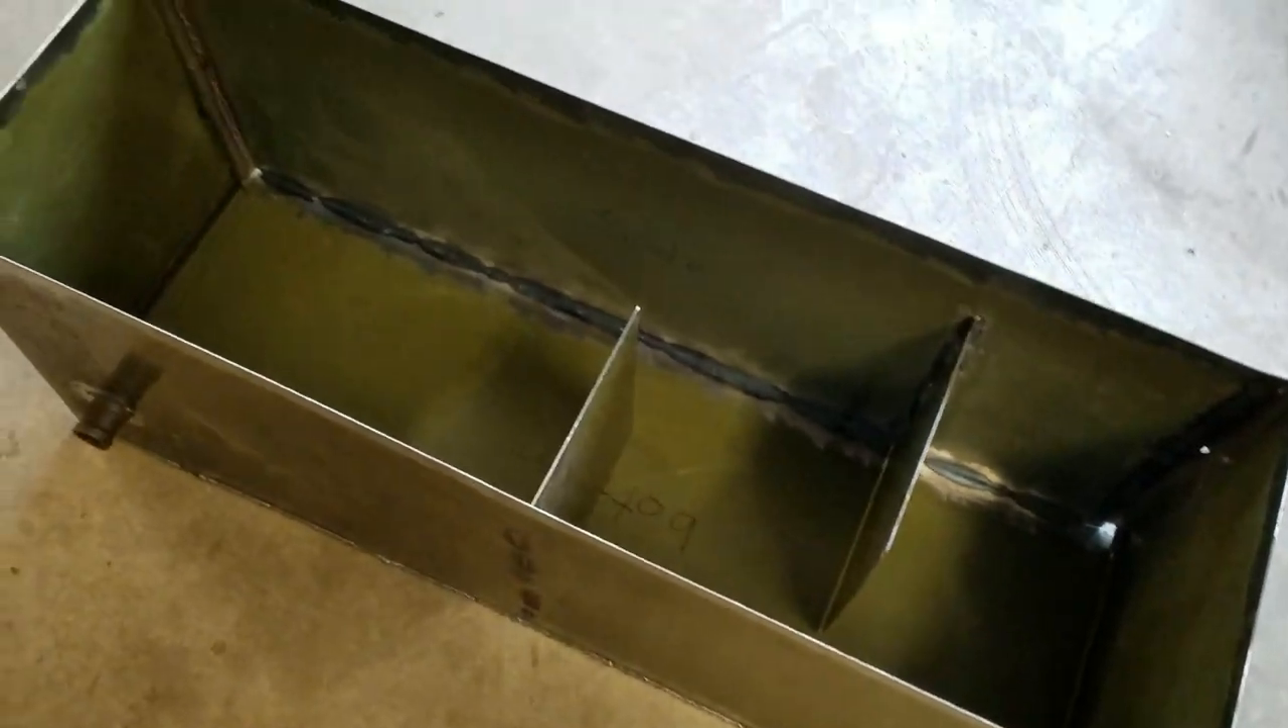As you can see I don't have the top welded on yet.